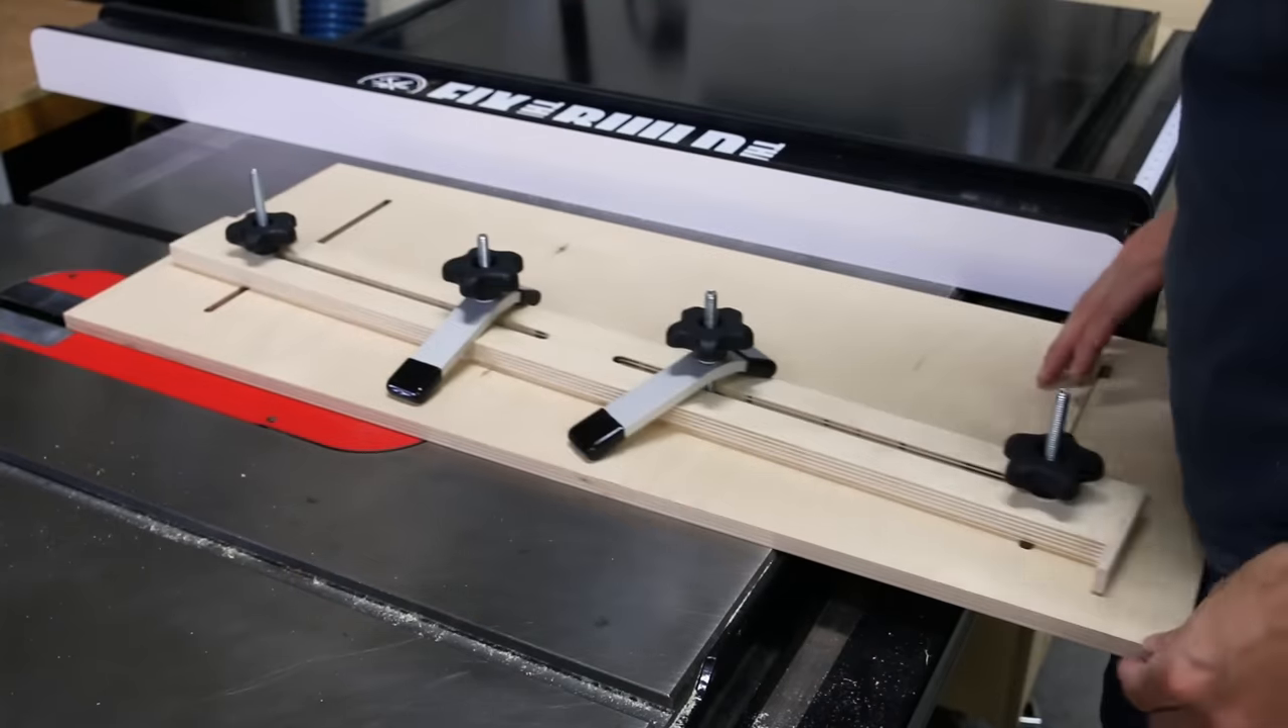The bolts are a little long for the adjustment knobs I'm going to cut those to size later but you want to leave the hold down bolts as long as you can to help clamp thick workpieces.